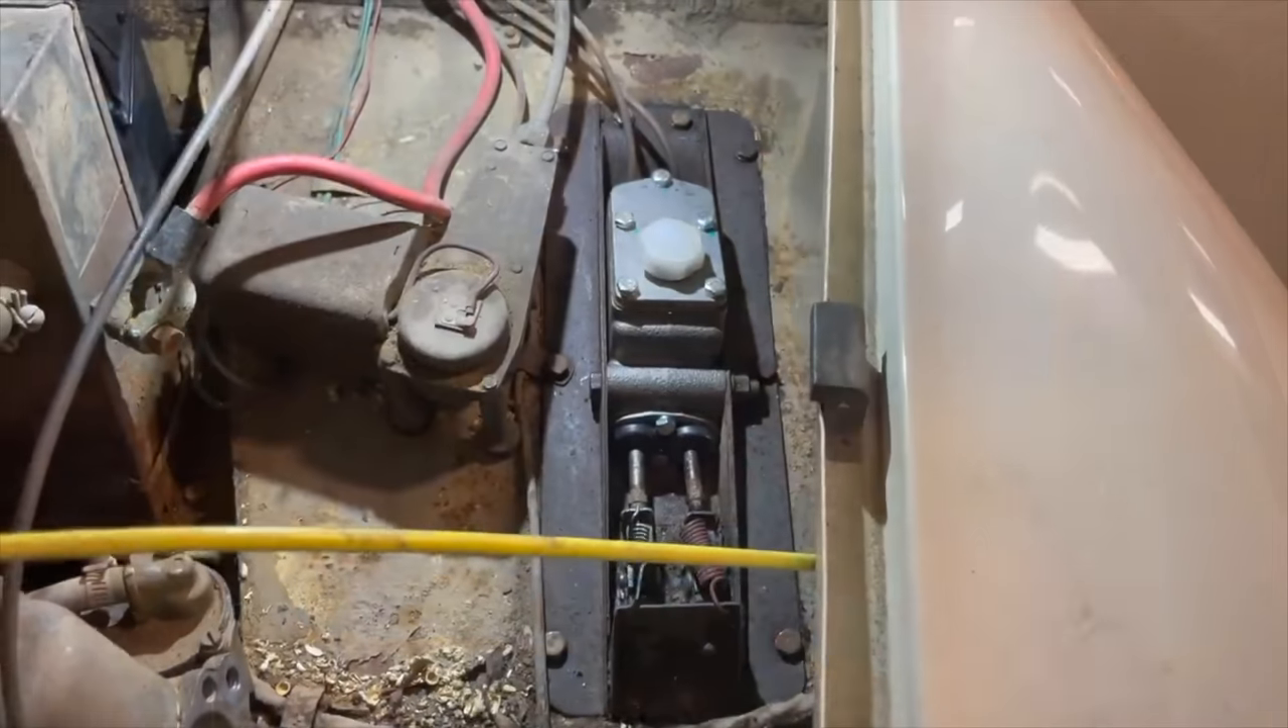There you go. The new master cylinder is installed. I have everything reinstalled.